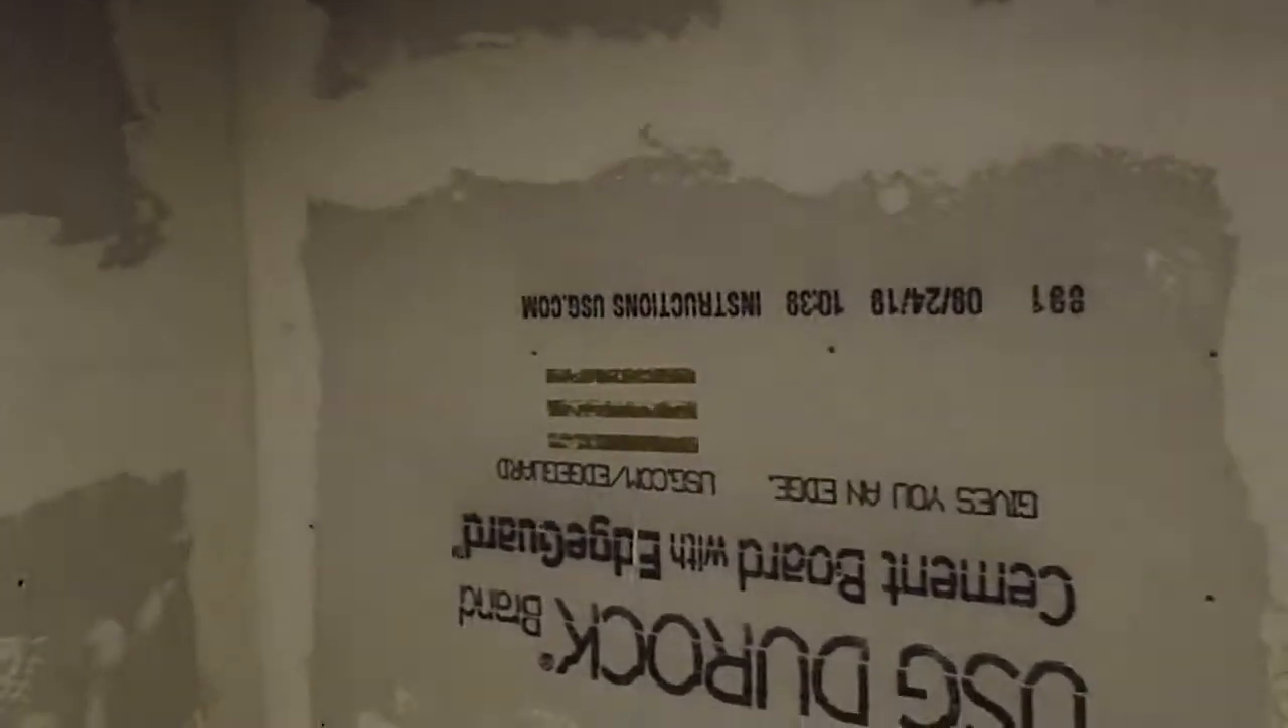So I put up the cement board backer.